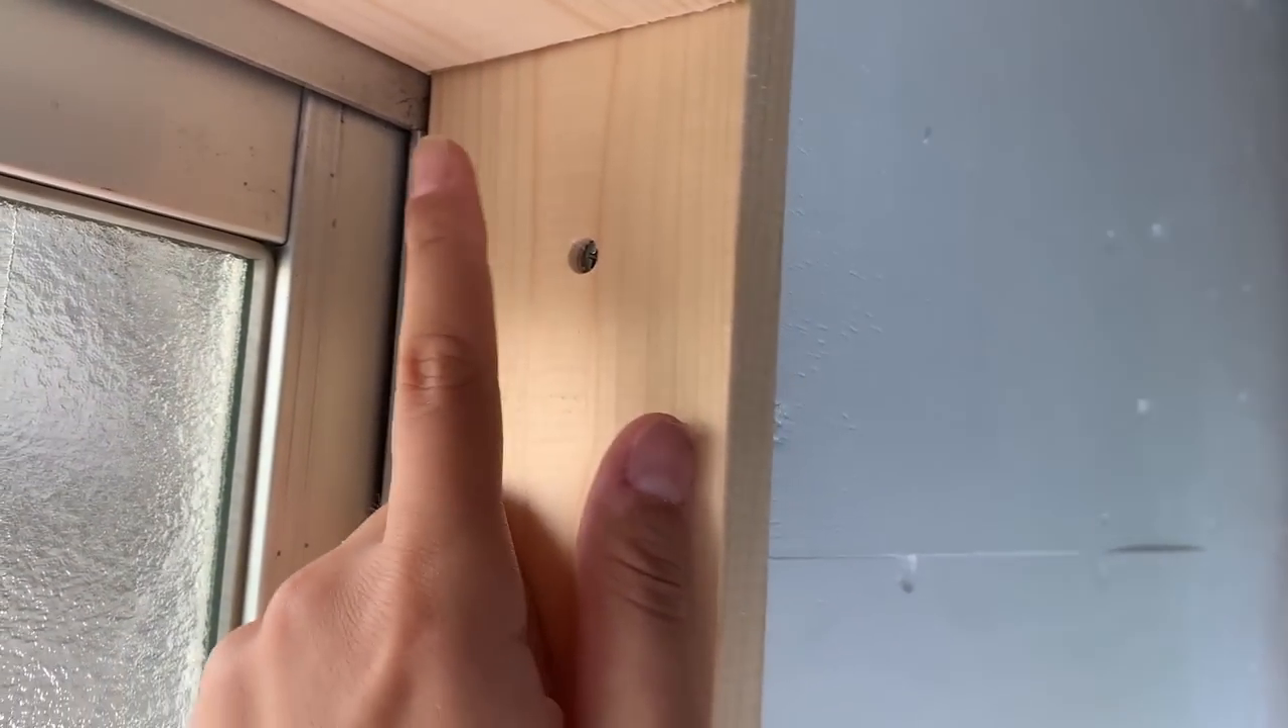Usually I think you'd use like nails for these so you can't see it but I'm using screws and I've countersunk them so that I can cover them up afterwards.